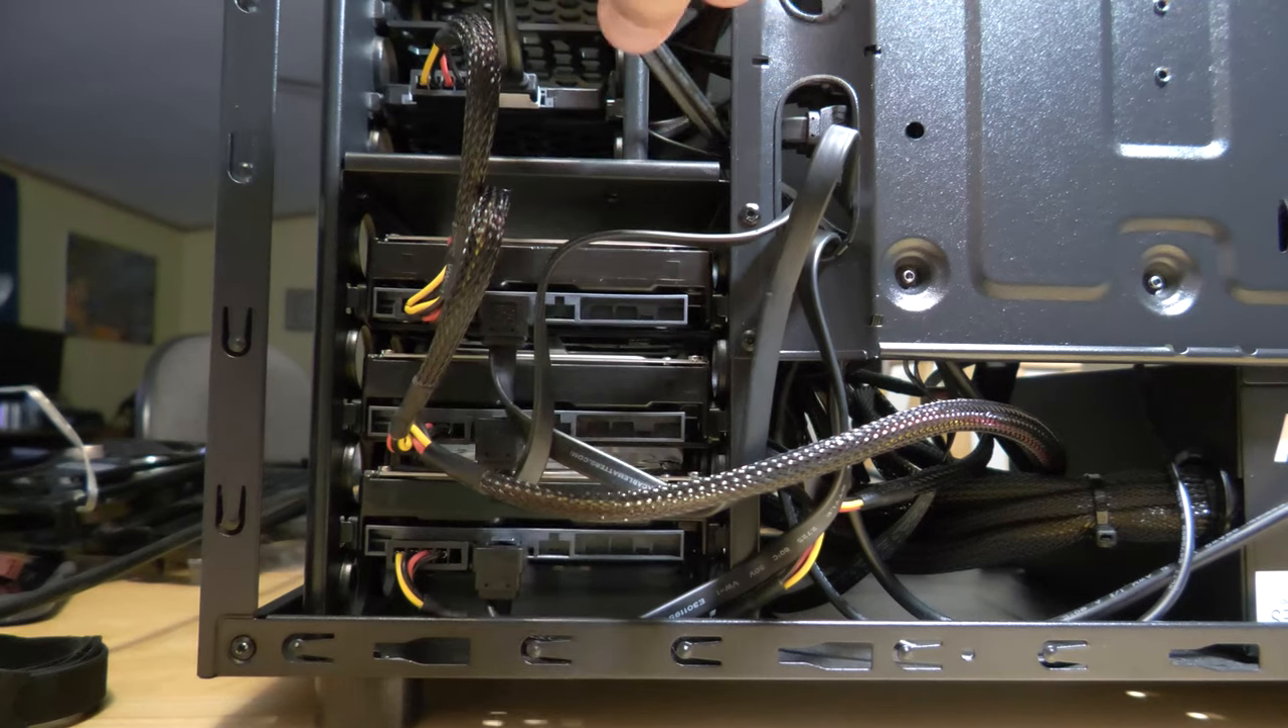Well there it is with all the SATA cables and power cables in the back where the drives are.